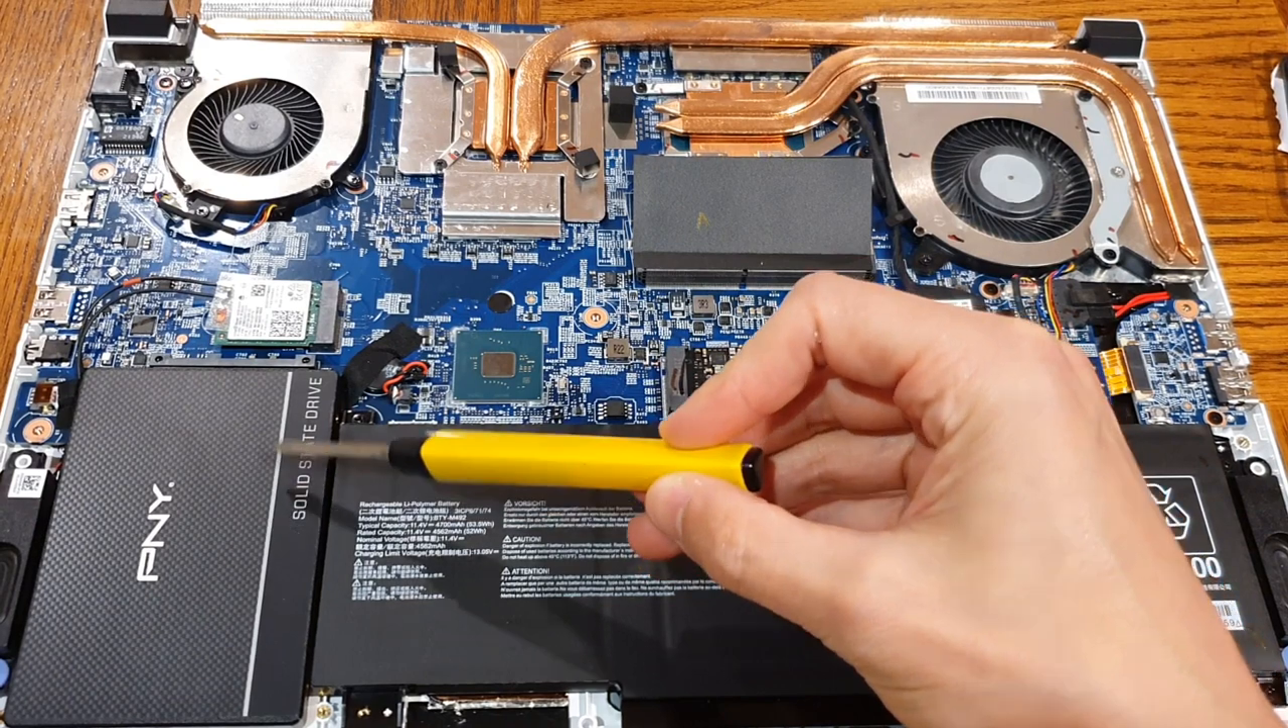Okay, so we've added some really cheap solid state drive storage to this laptop via the 2 .5 inch SATA connector that we had here. So we've done that.